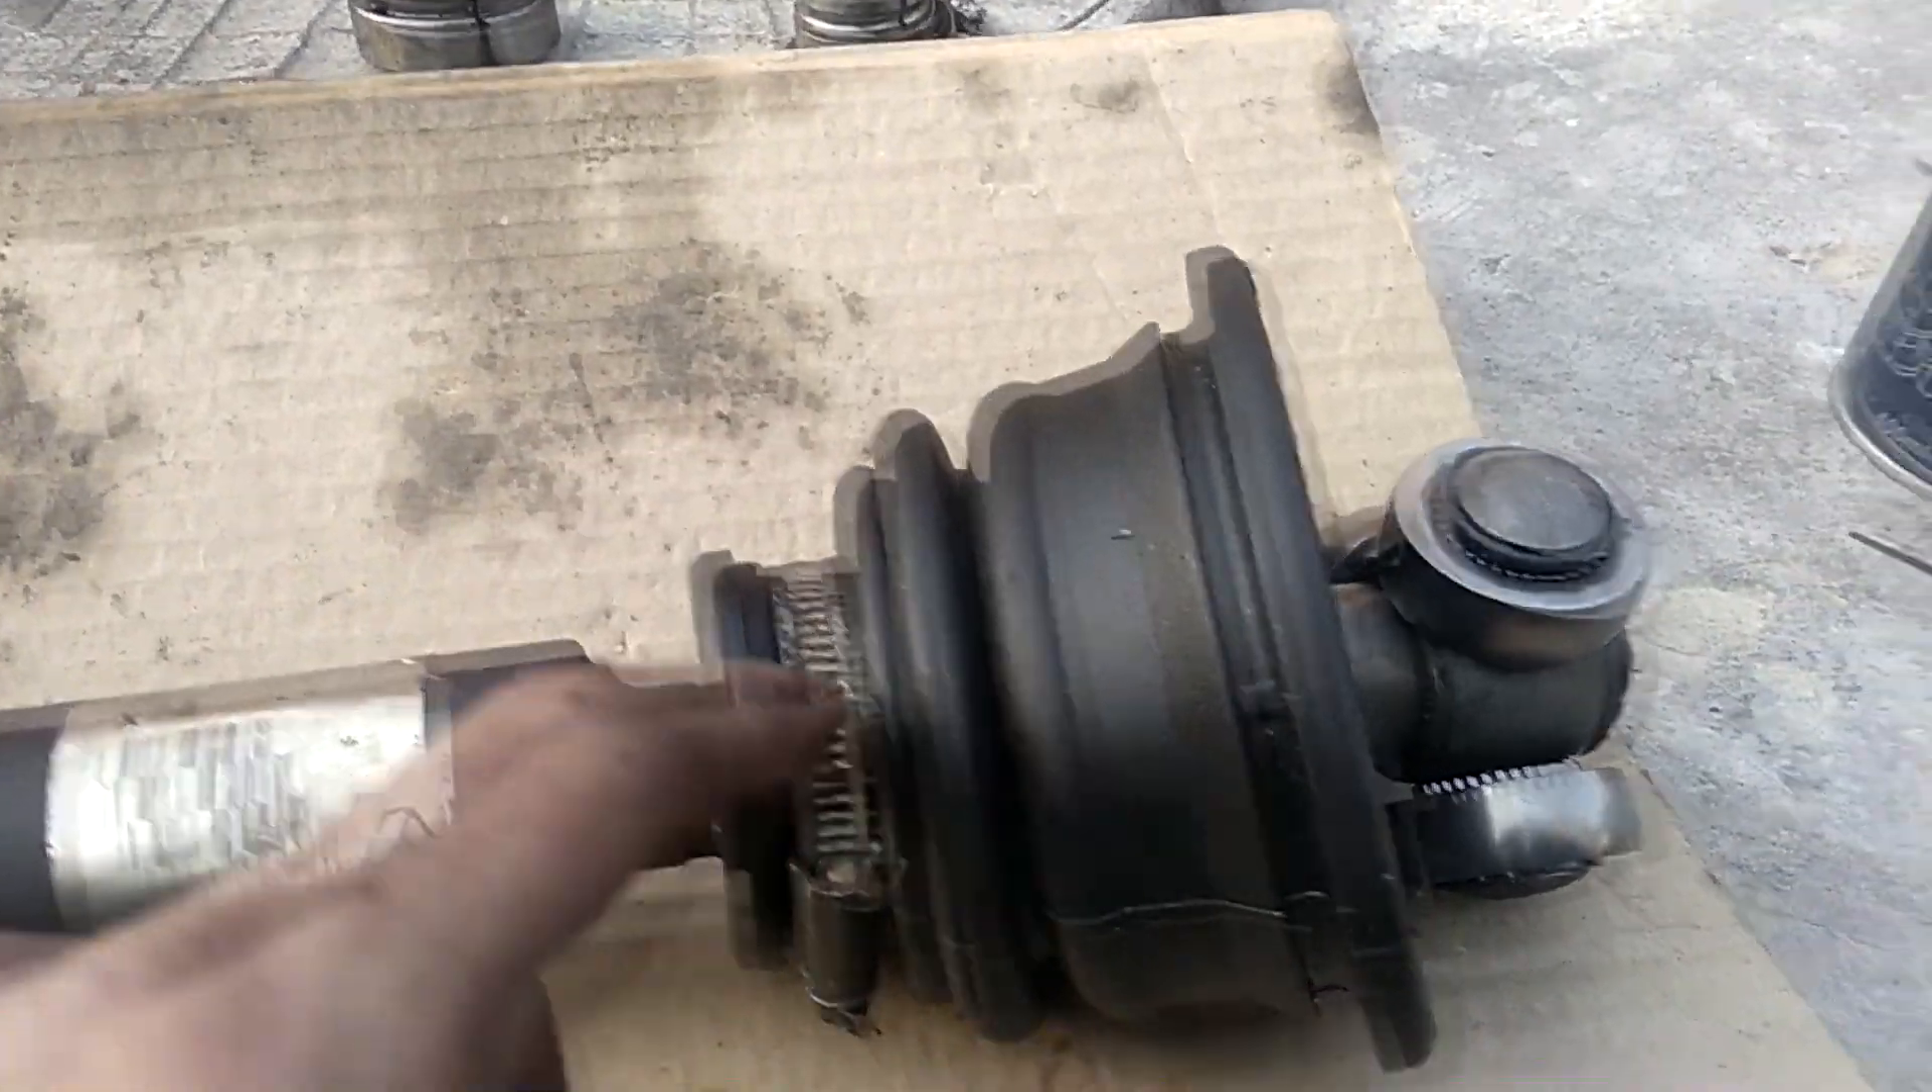Здесь уже пыльничок стоит, это моя полуось.